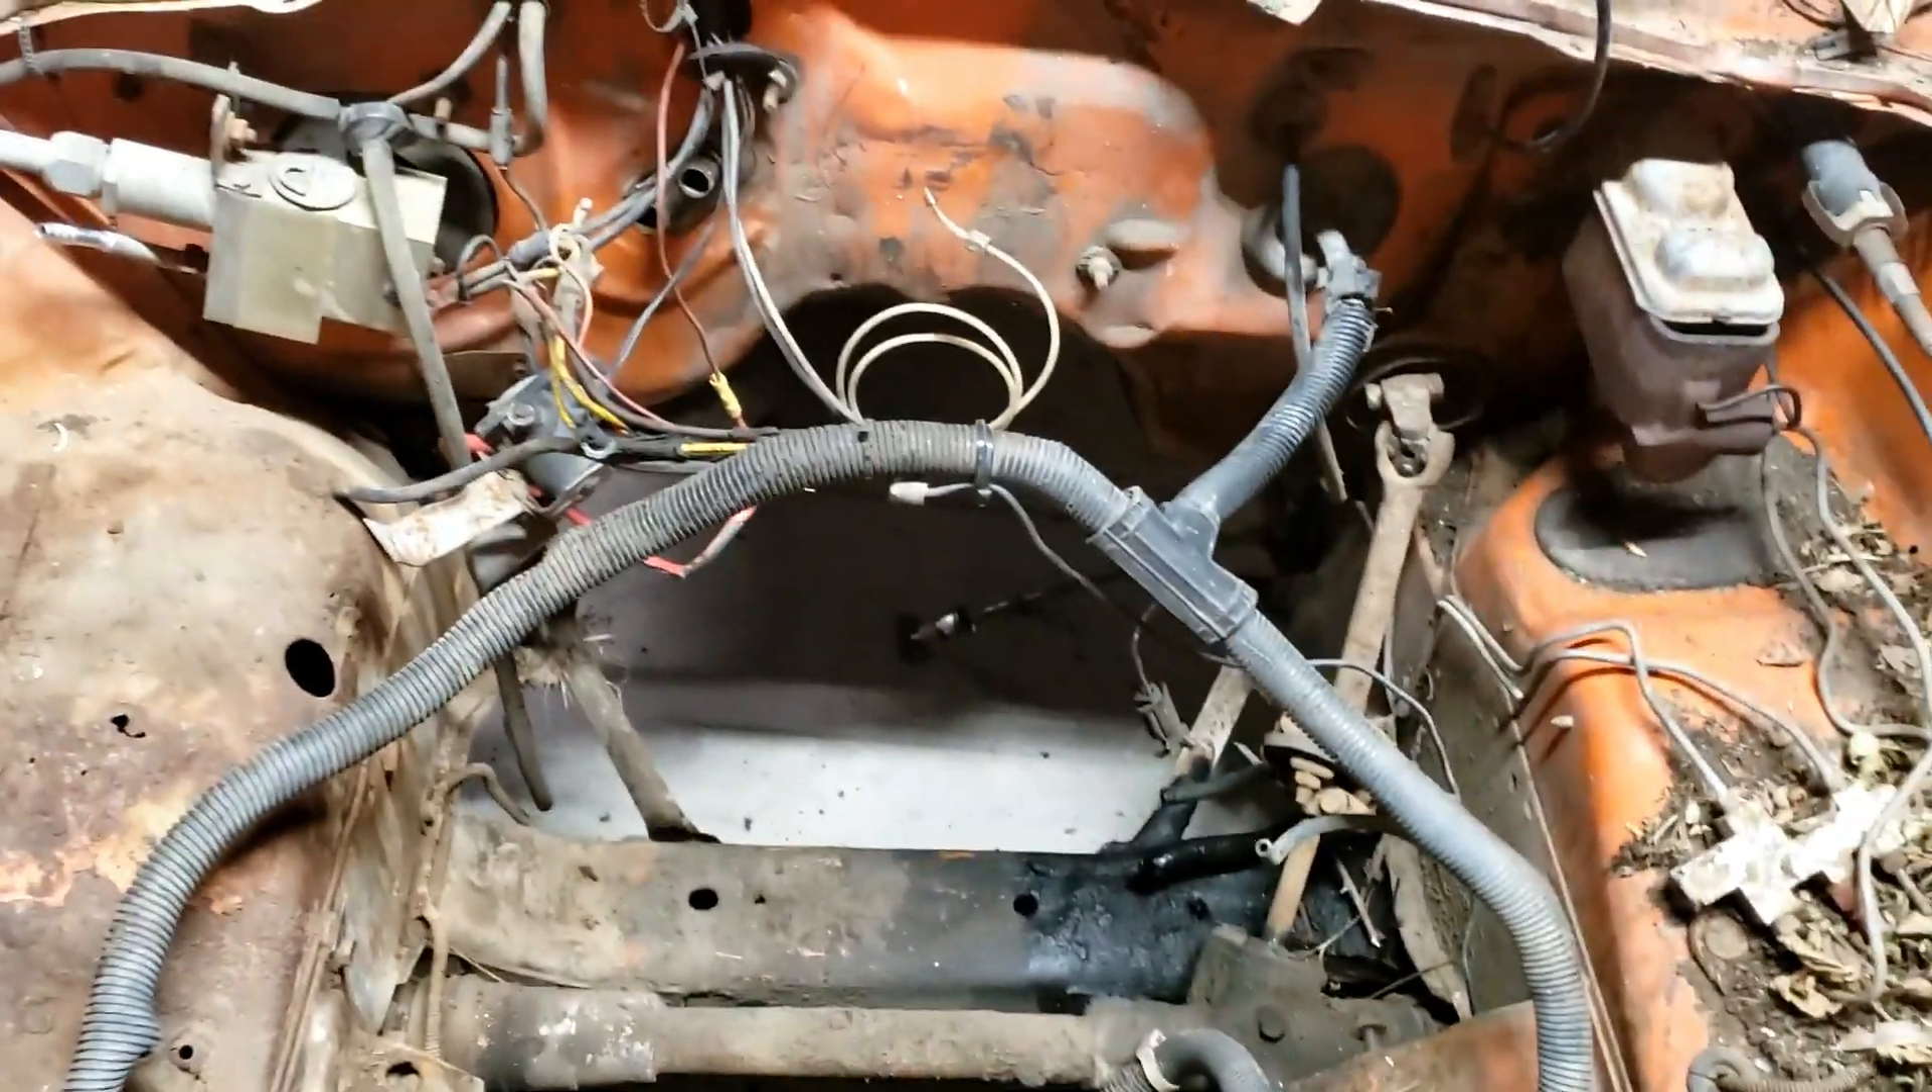Like you saw we got the engine pulled out i've started pulling some of the uh wiring harness out here.